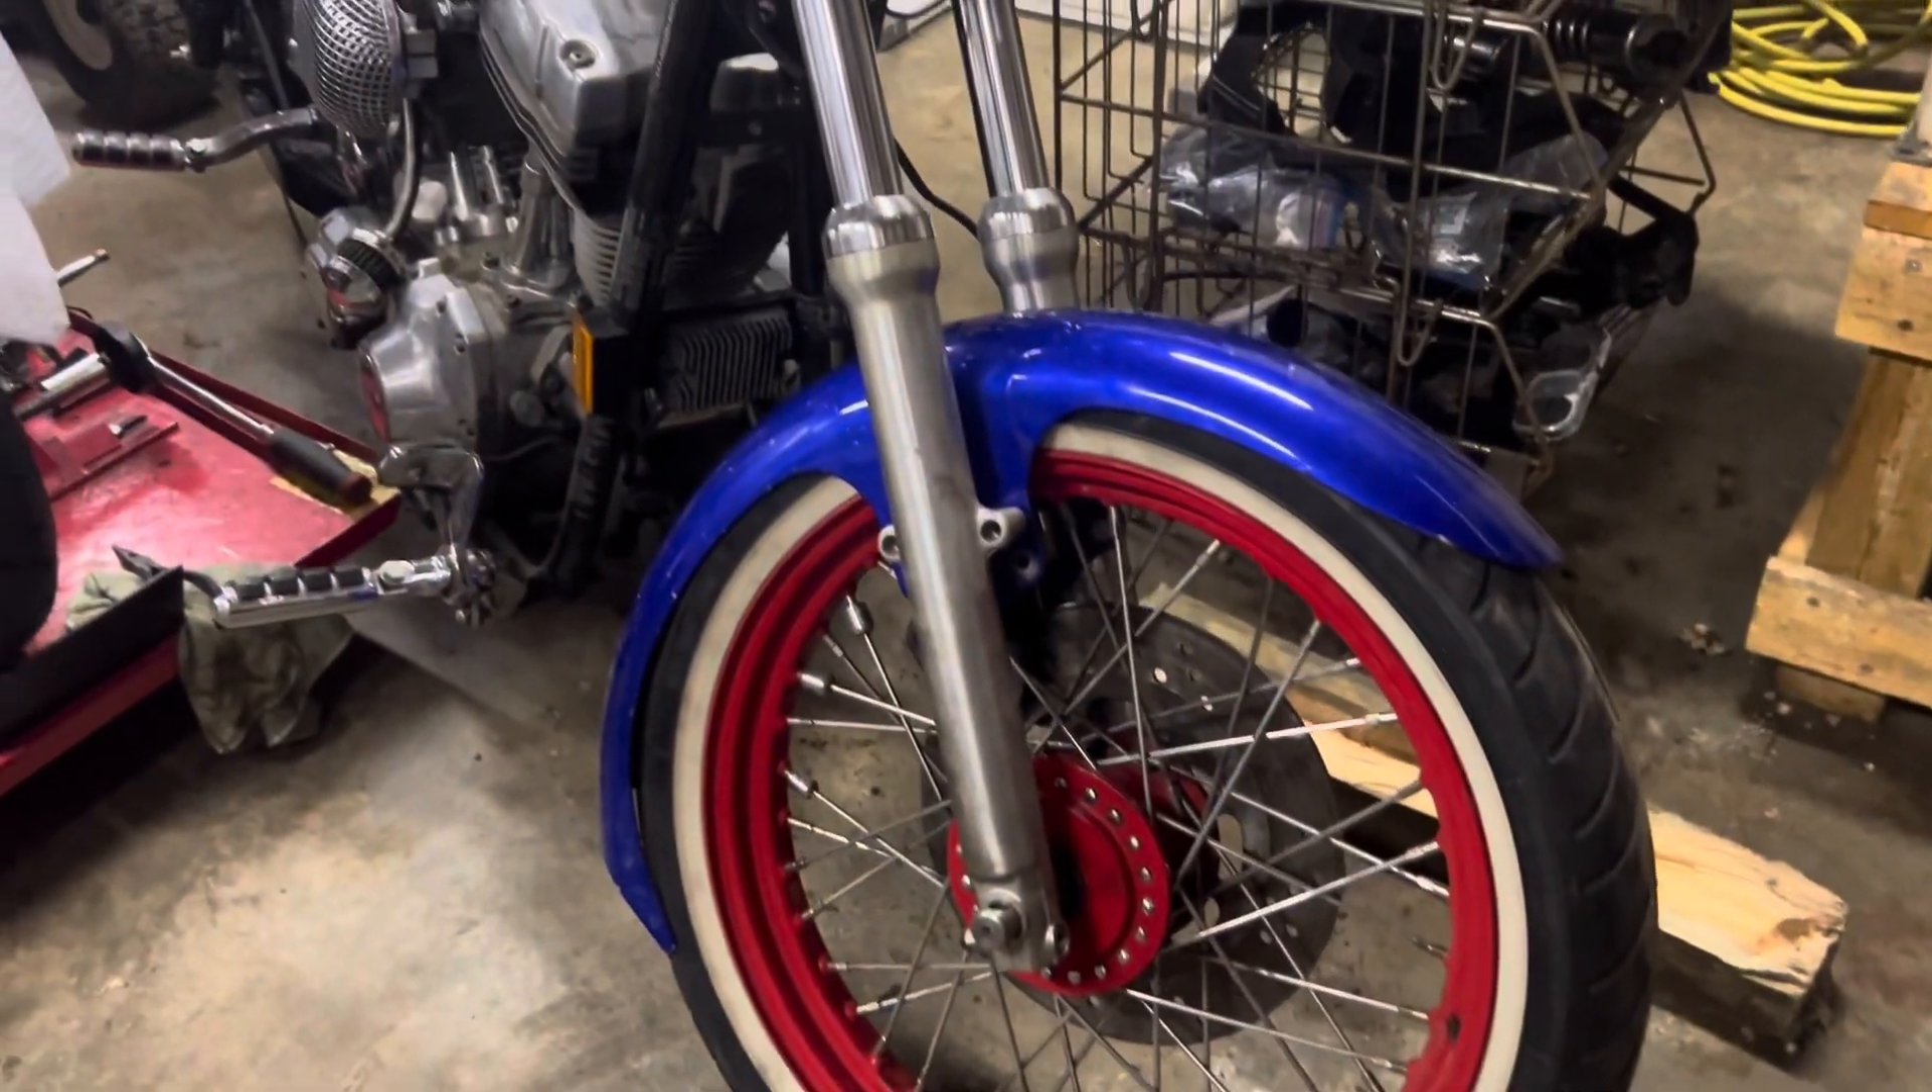We've got the wheels on, new brakes installed. We have a front fender.